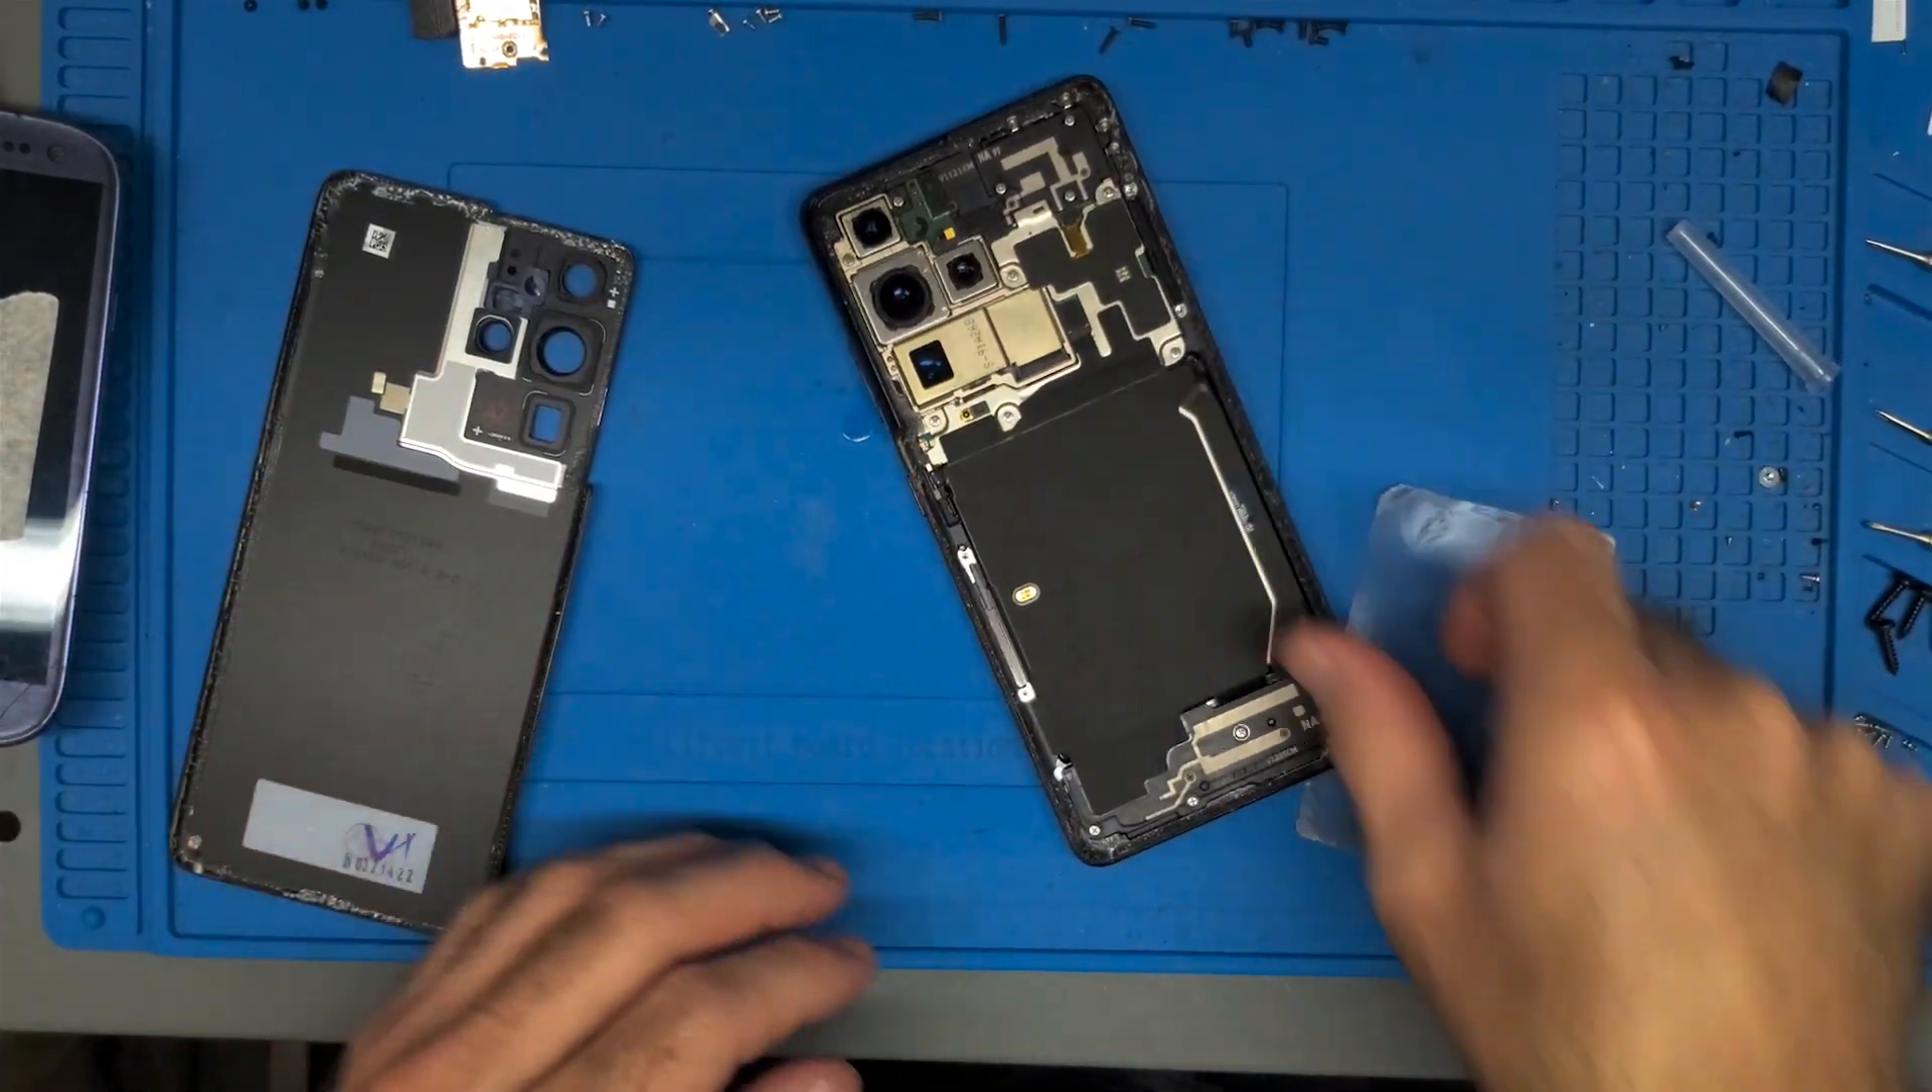And there we have it back cover off.